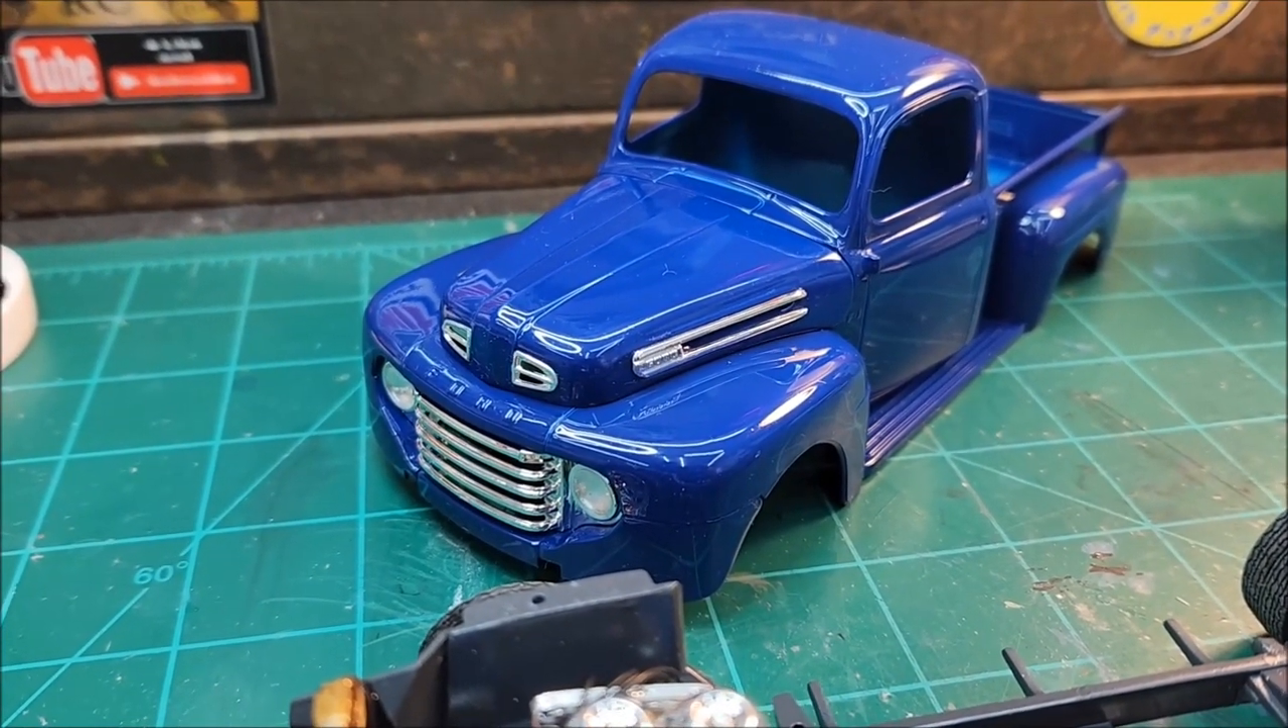I got the front grill installed with the headlights and the chrome pieces uh on the hood there and in the front and on the side.